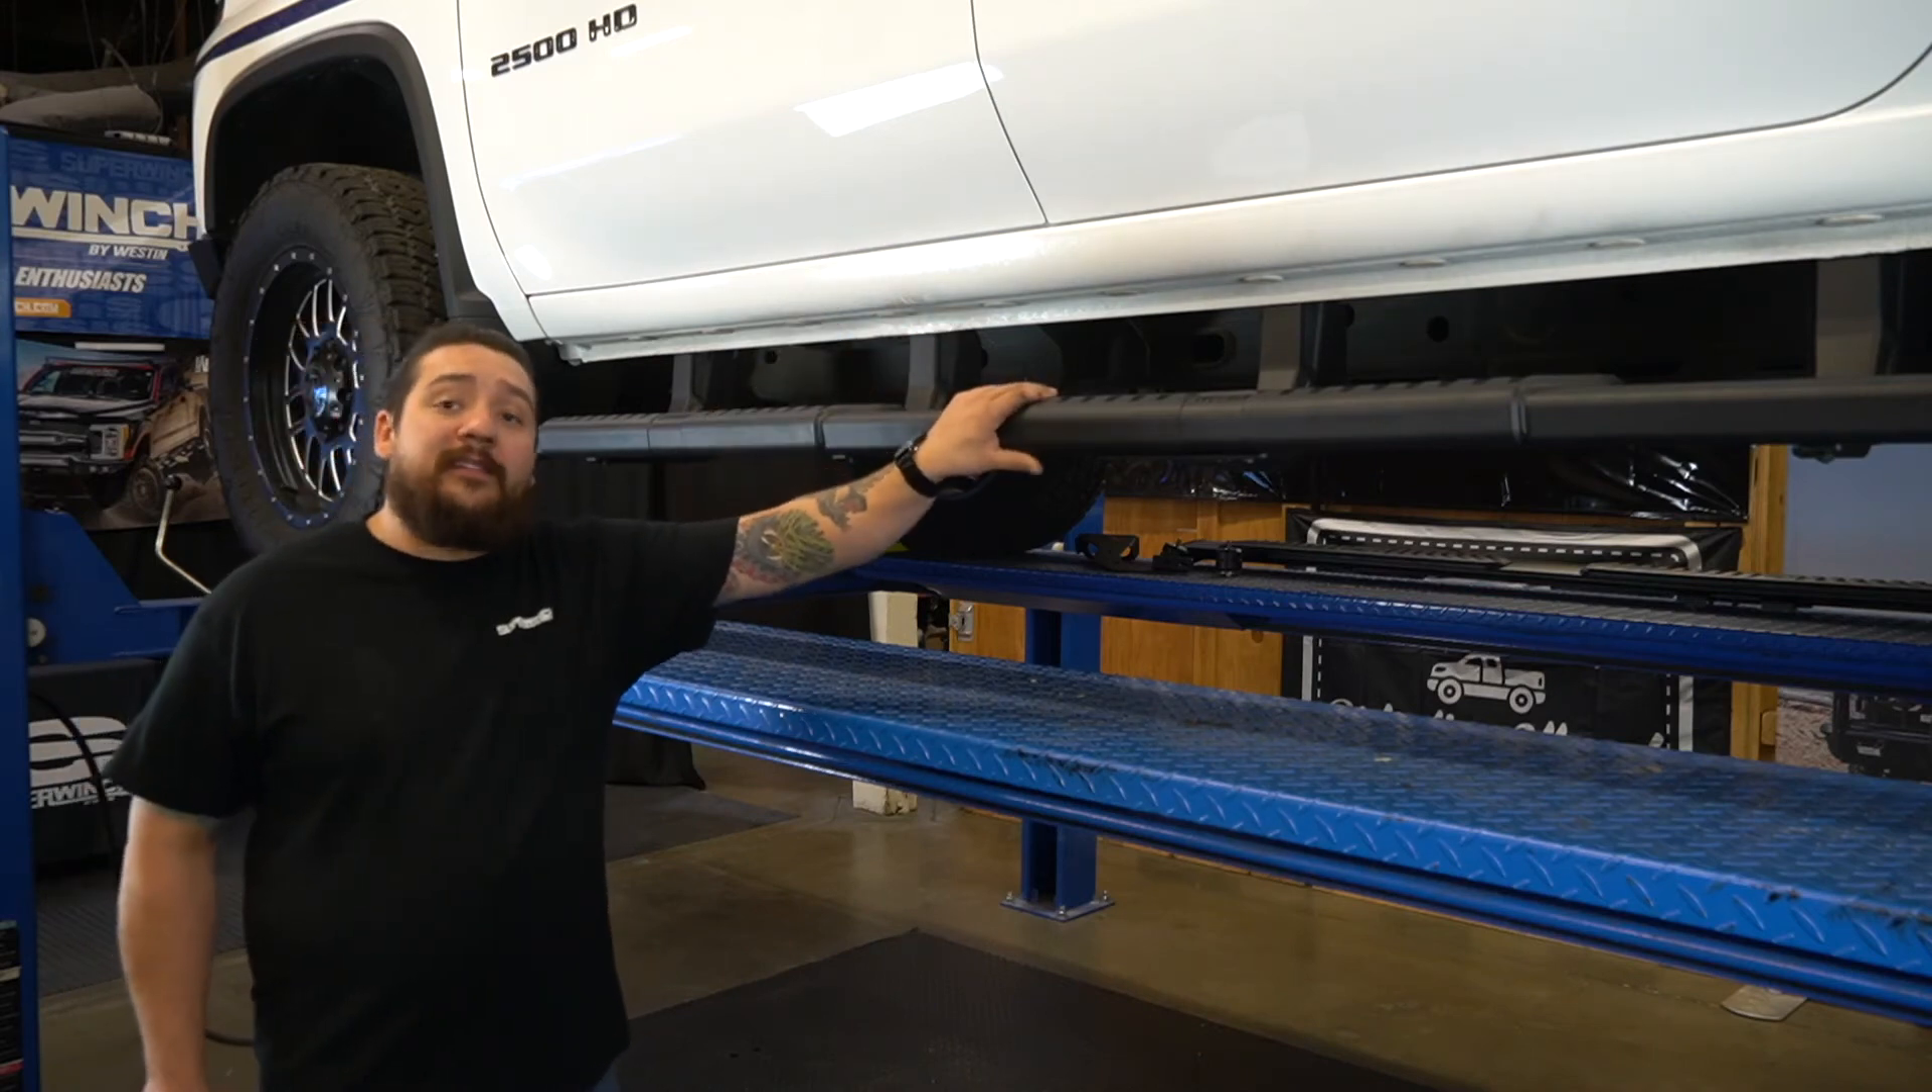So now that we've gotten the step bar installed onto the brackets, the installation is pretty much done.